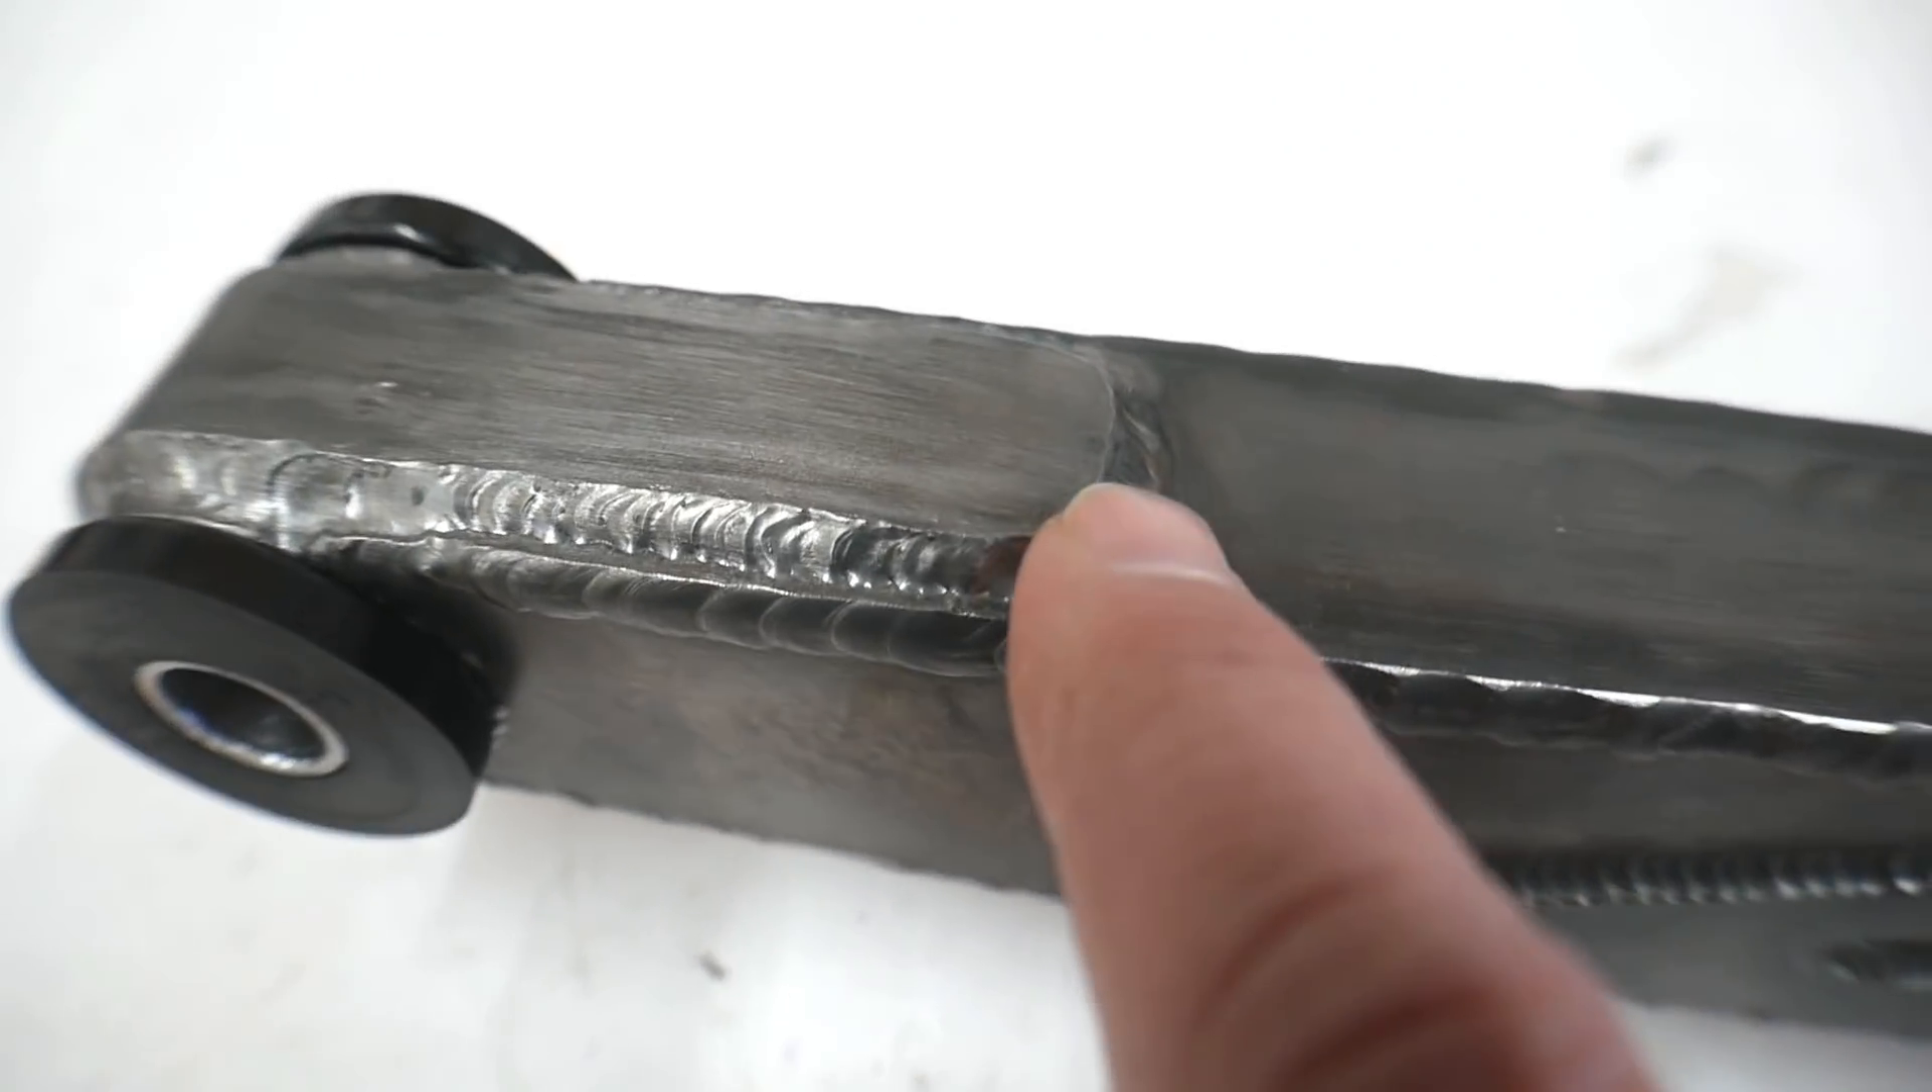I've got the inch and a half bushing in here and i put a strap on it.